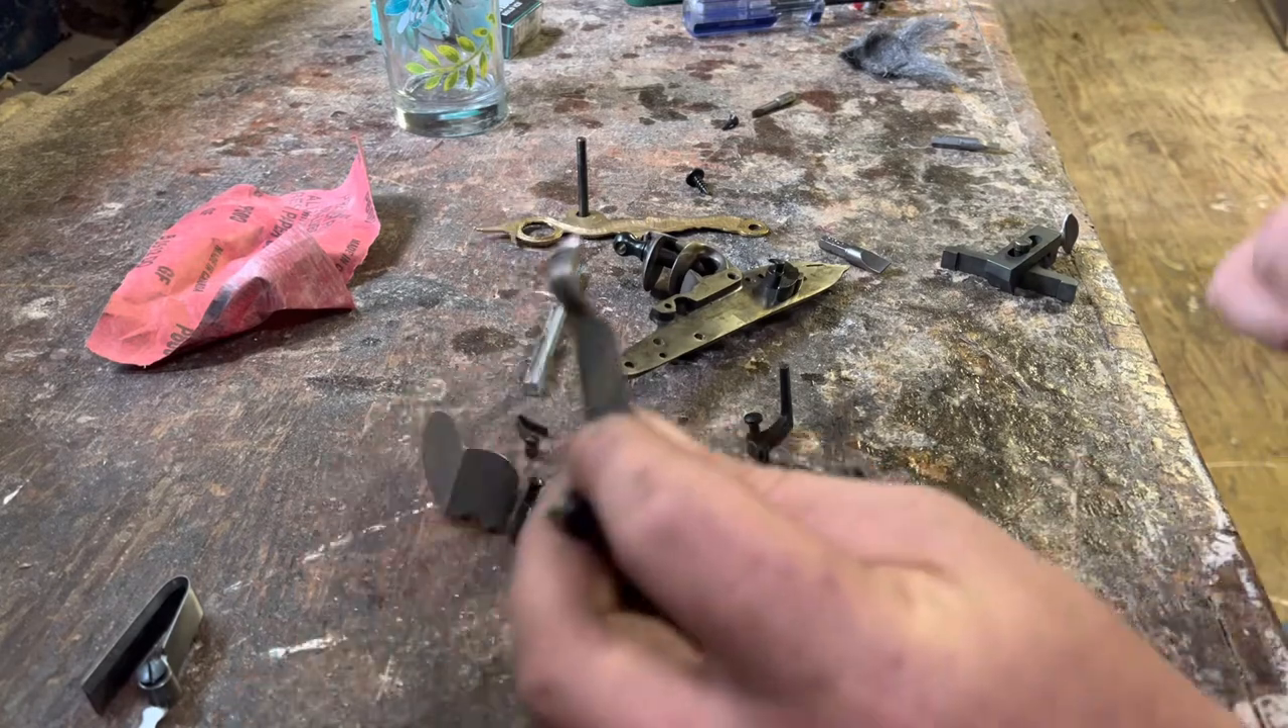So I've got my lock disassembled and I'm just going to polish the moving parts.